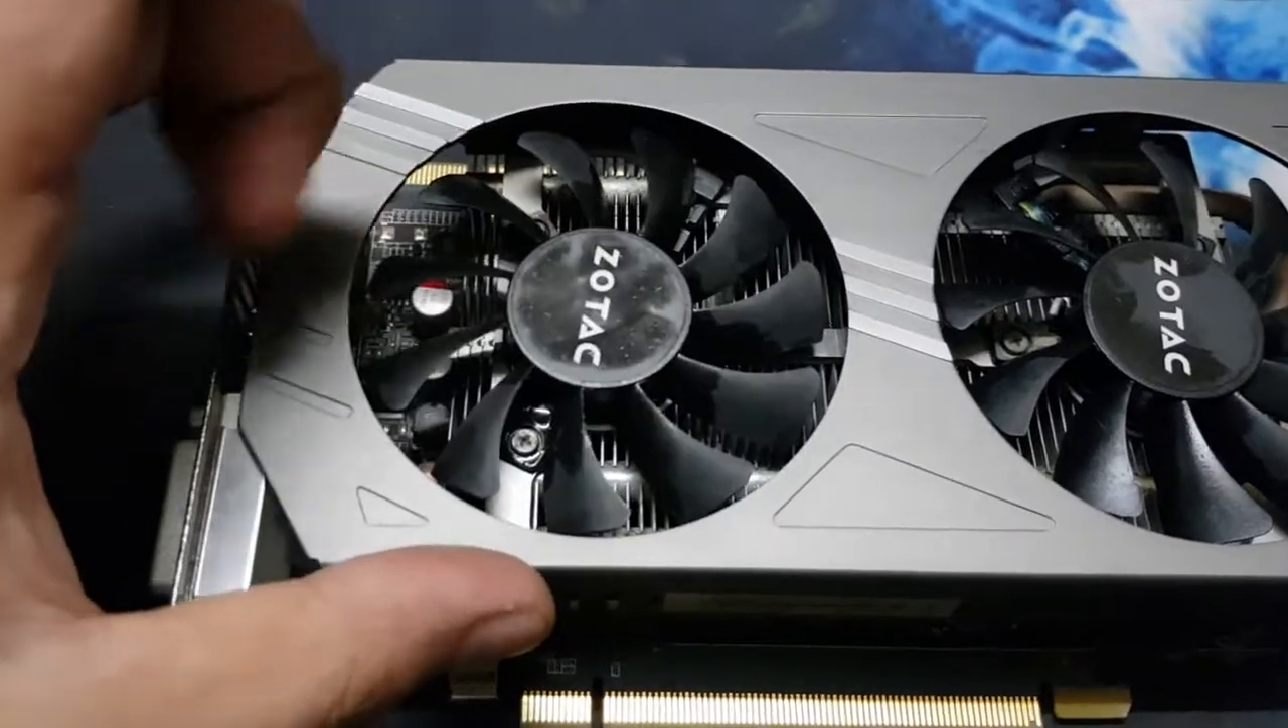Okay, so I have attached both the fans and you can see the functioning of one fan in the left one.